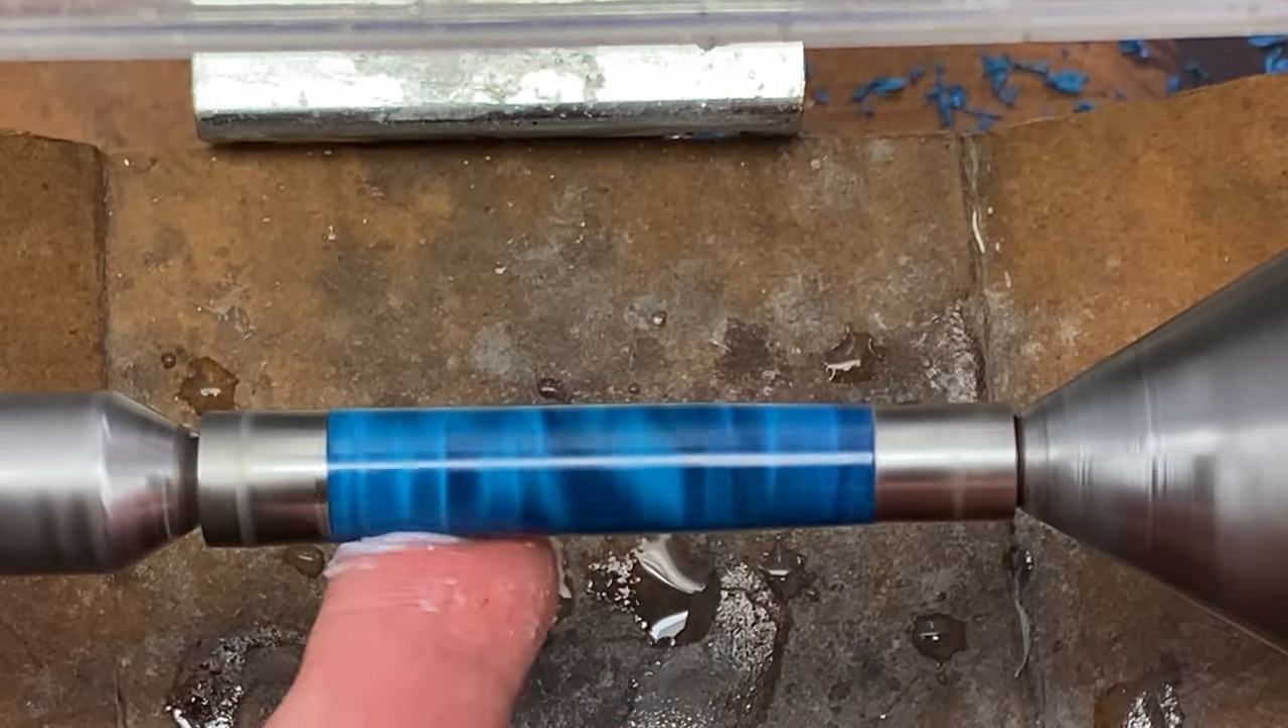I've got the cap blank chucked up.